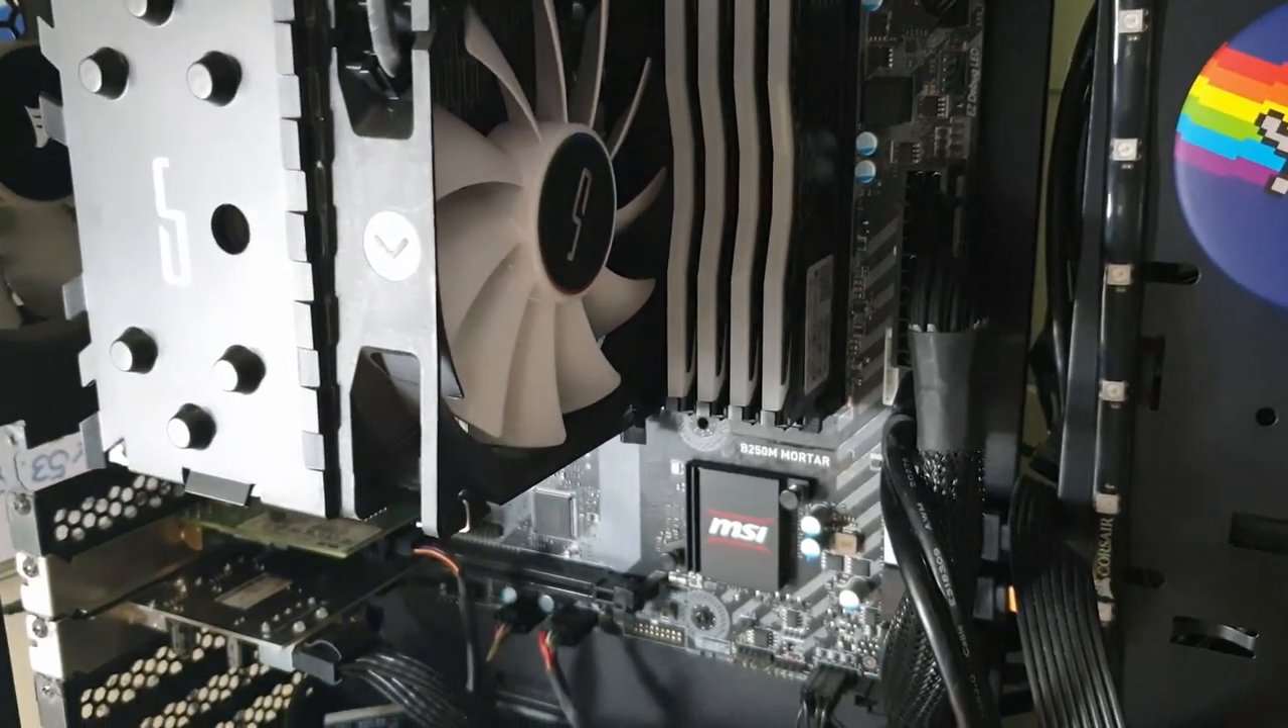All right now i have the rest of the ram sticks installed.